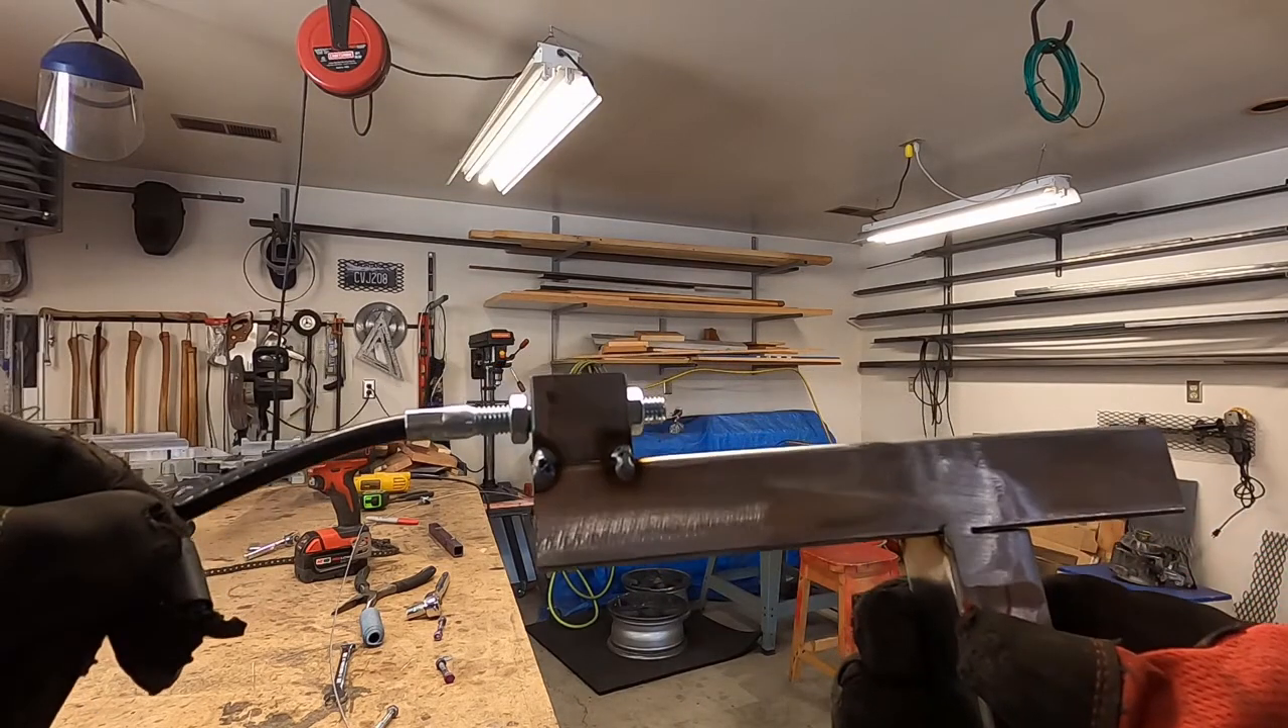Look at that we now have a mount for our throttle cable that will be mounted at the back near the engine.